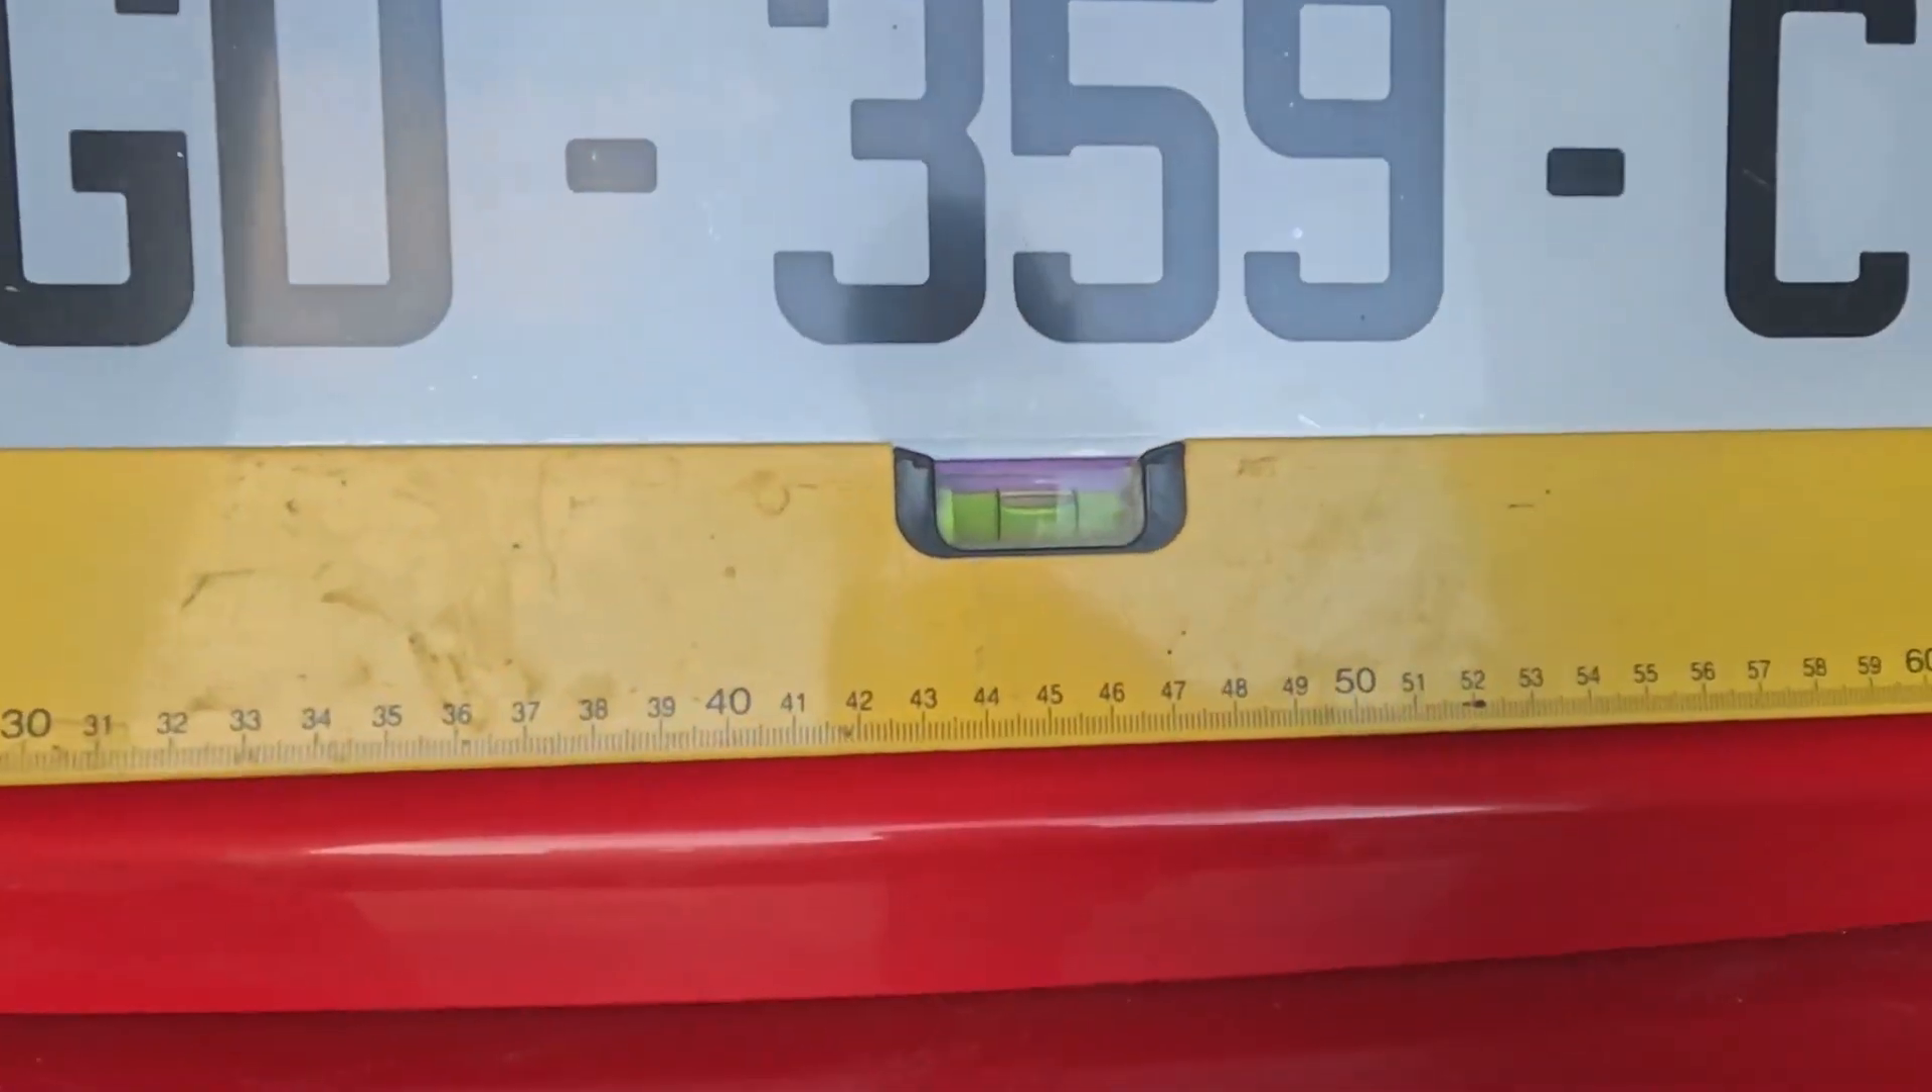The spirit level is on there it's touching the bottom of the plate.